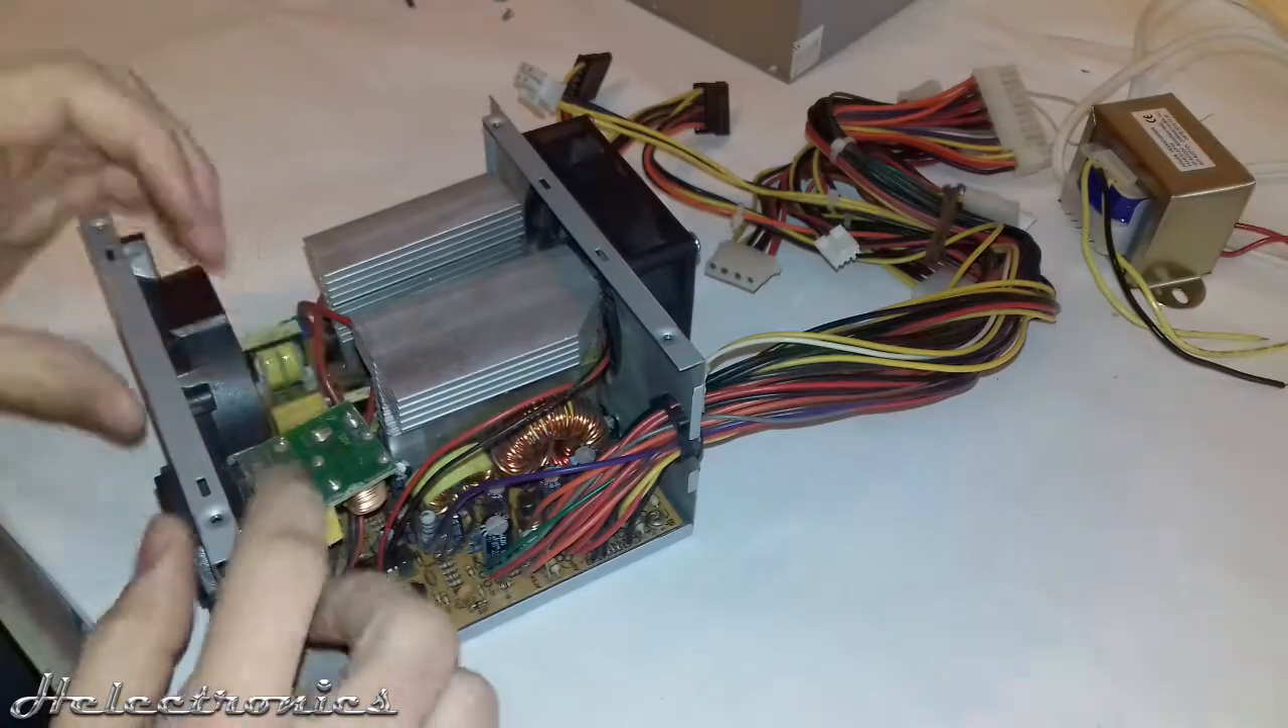Now that the box is open you can see the whole circuitry of the PSU.